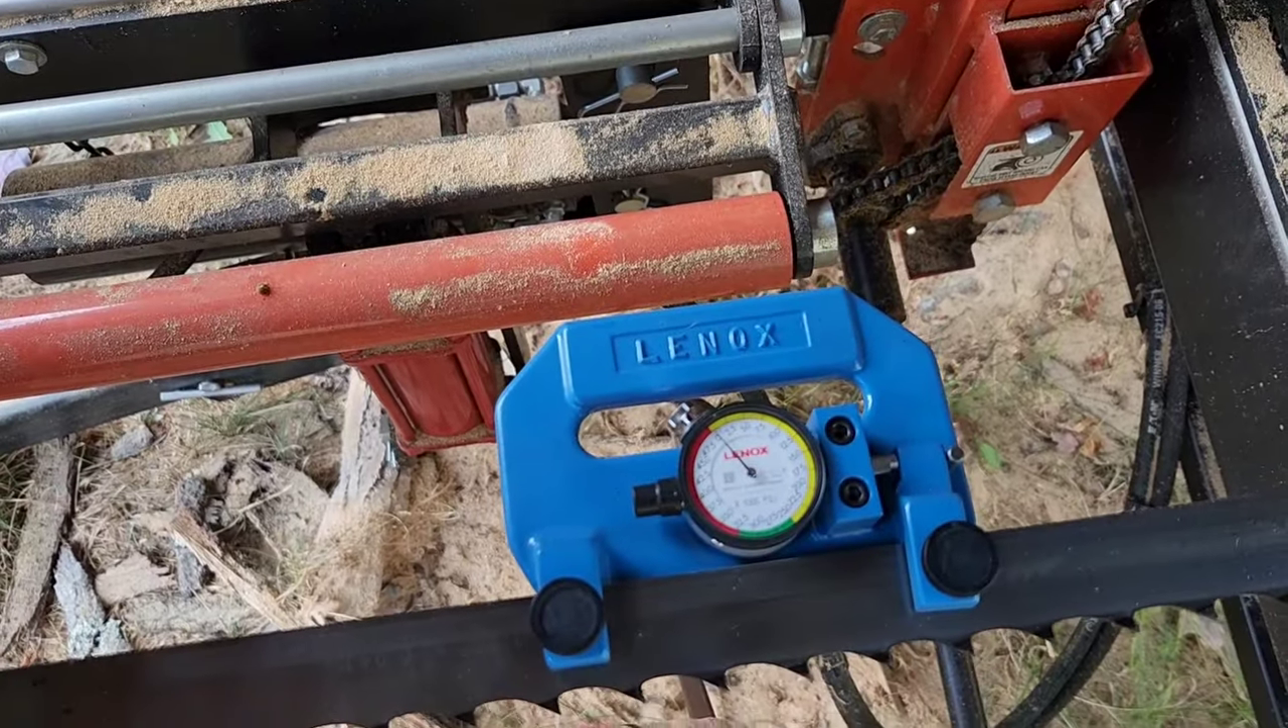We're going to go ahead and gently tighten this down and then snug it up and there you have it. So now the gauge is on there.